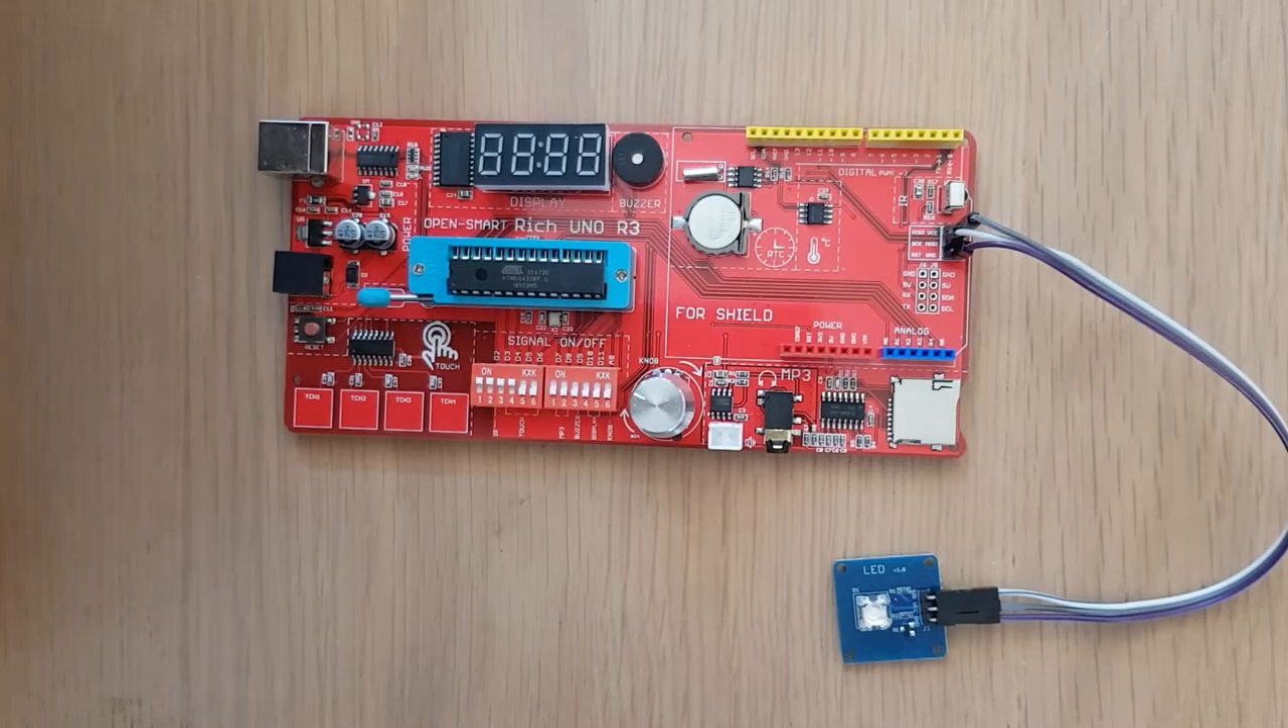So now we've wired up our LED and all we need to do is connect our board back to the computer.